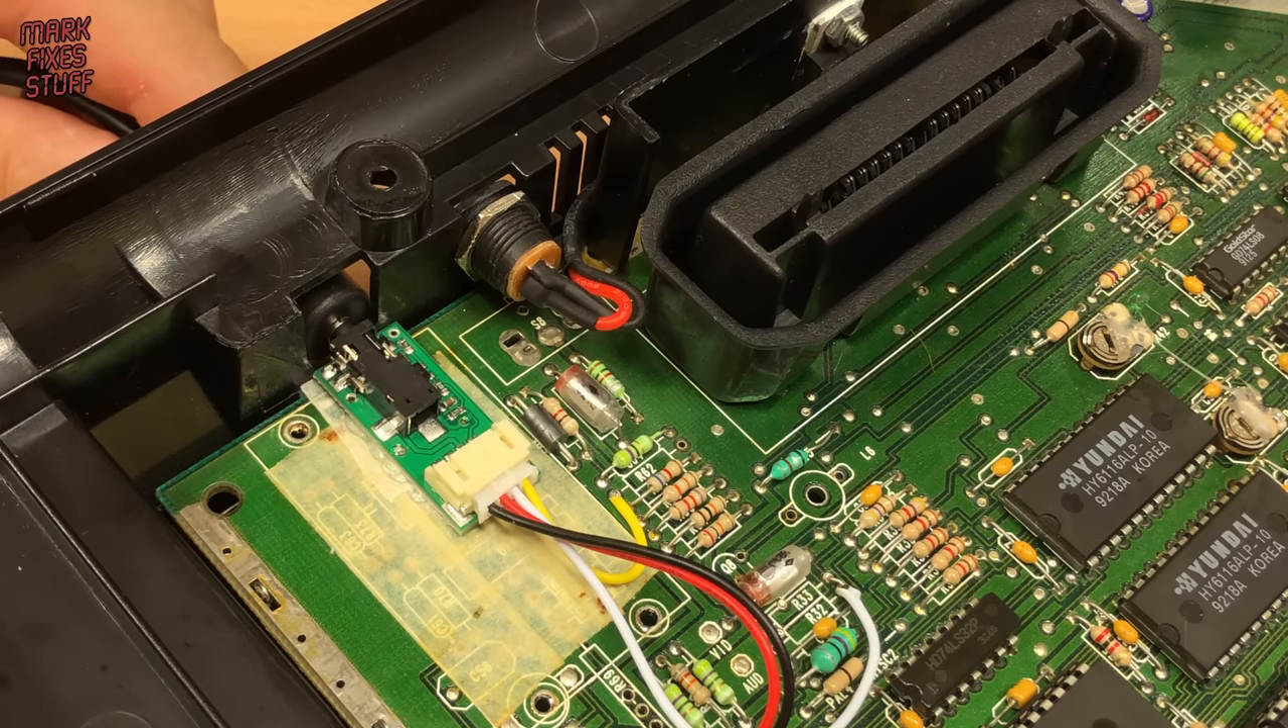Happier with the result than before, I put the connector plug into the mod board.